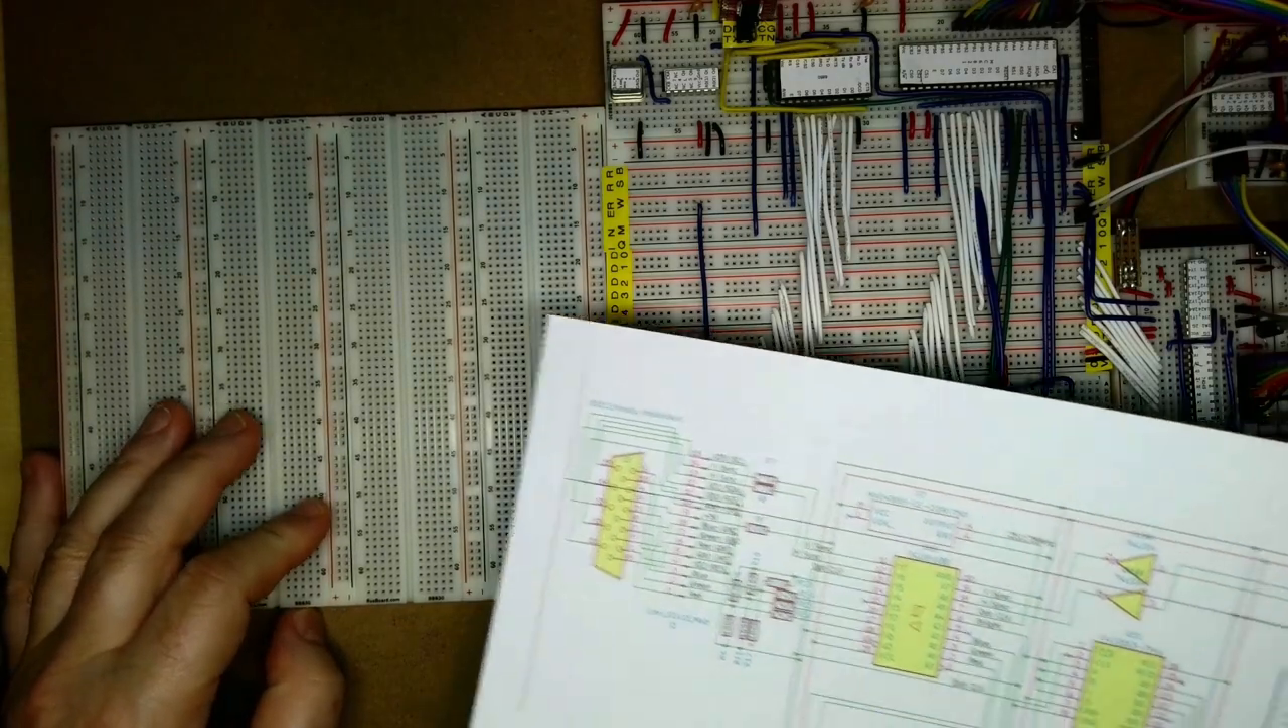I've already got some new breadboards and added these here.